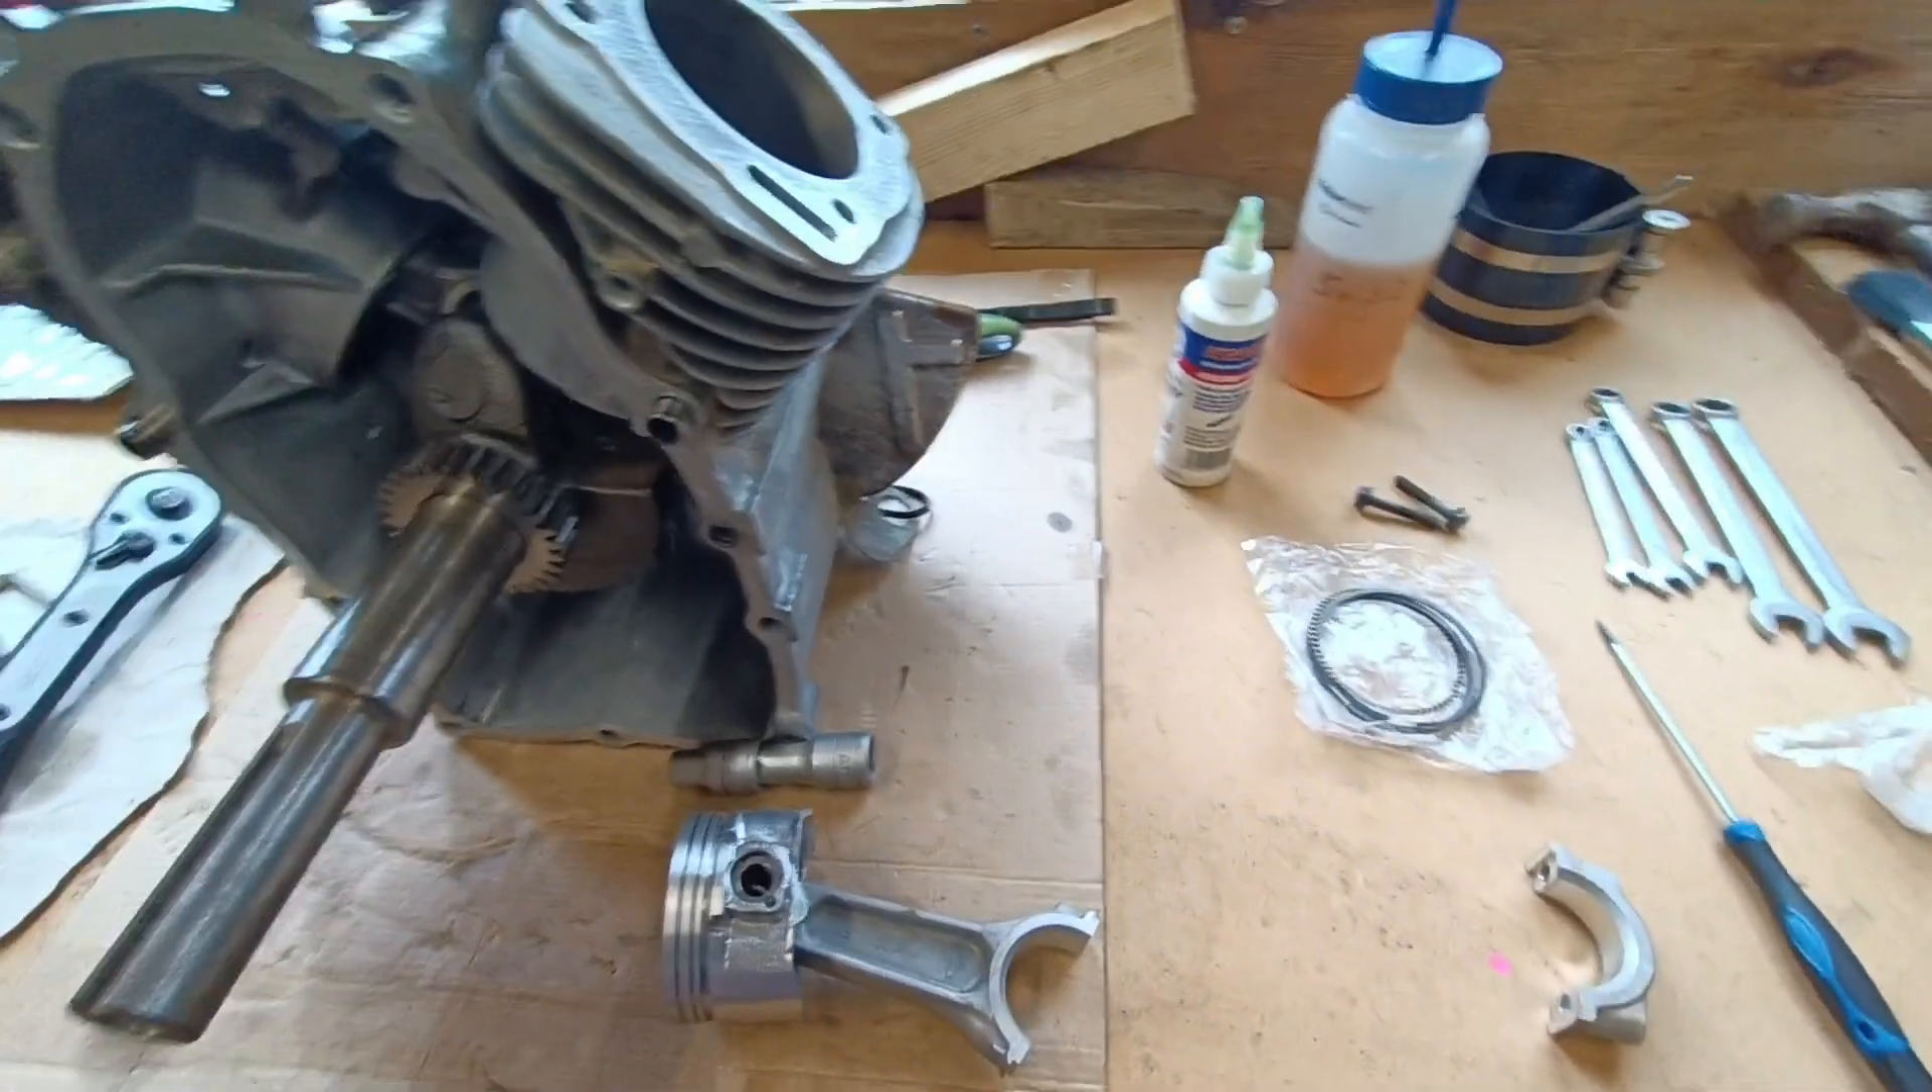I'm just in the process of putting this piston together so I've just got it all on just got to get the rings on and then we're going to have a look at putting it in.